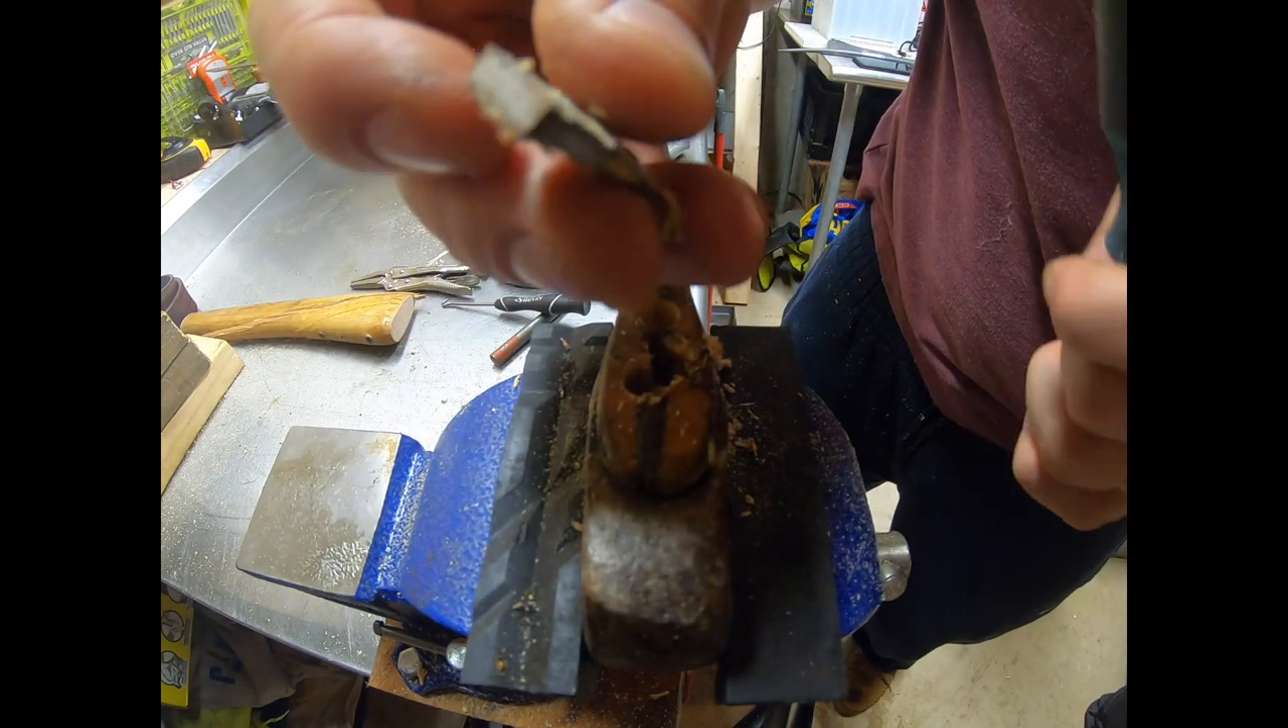Now we got our cross wedge out.